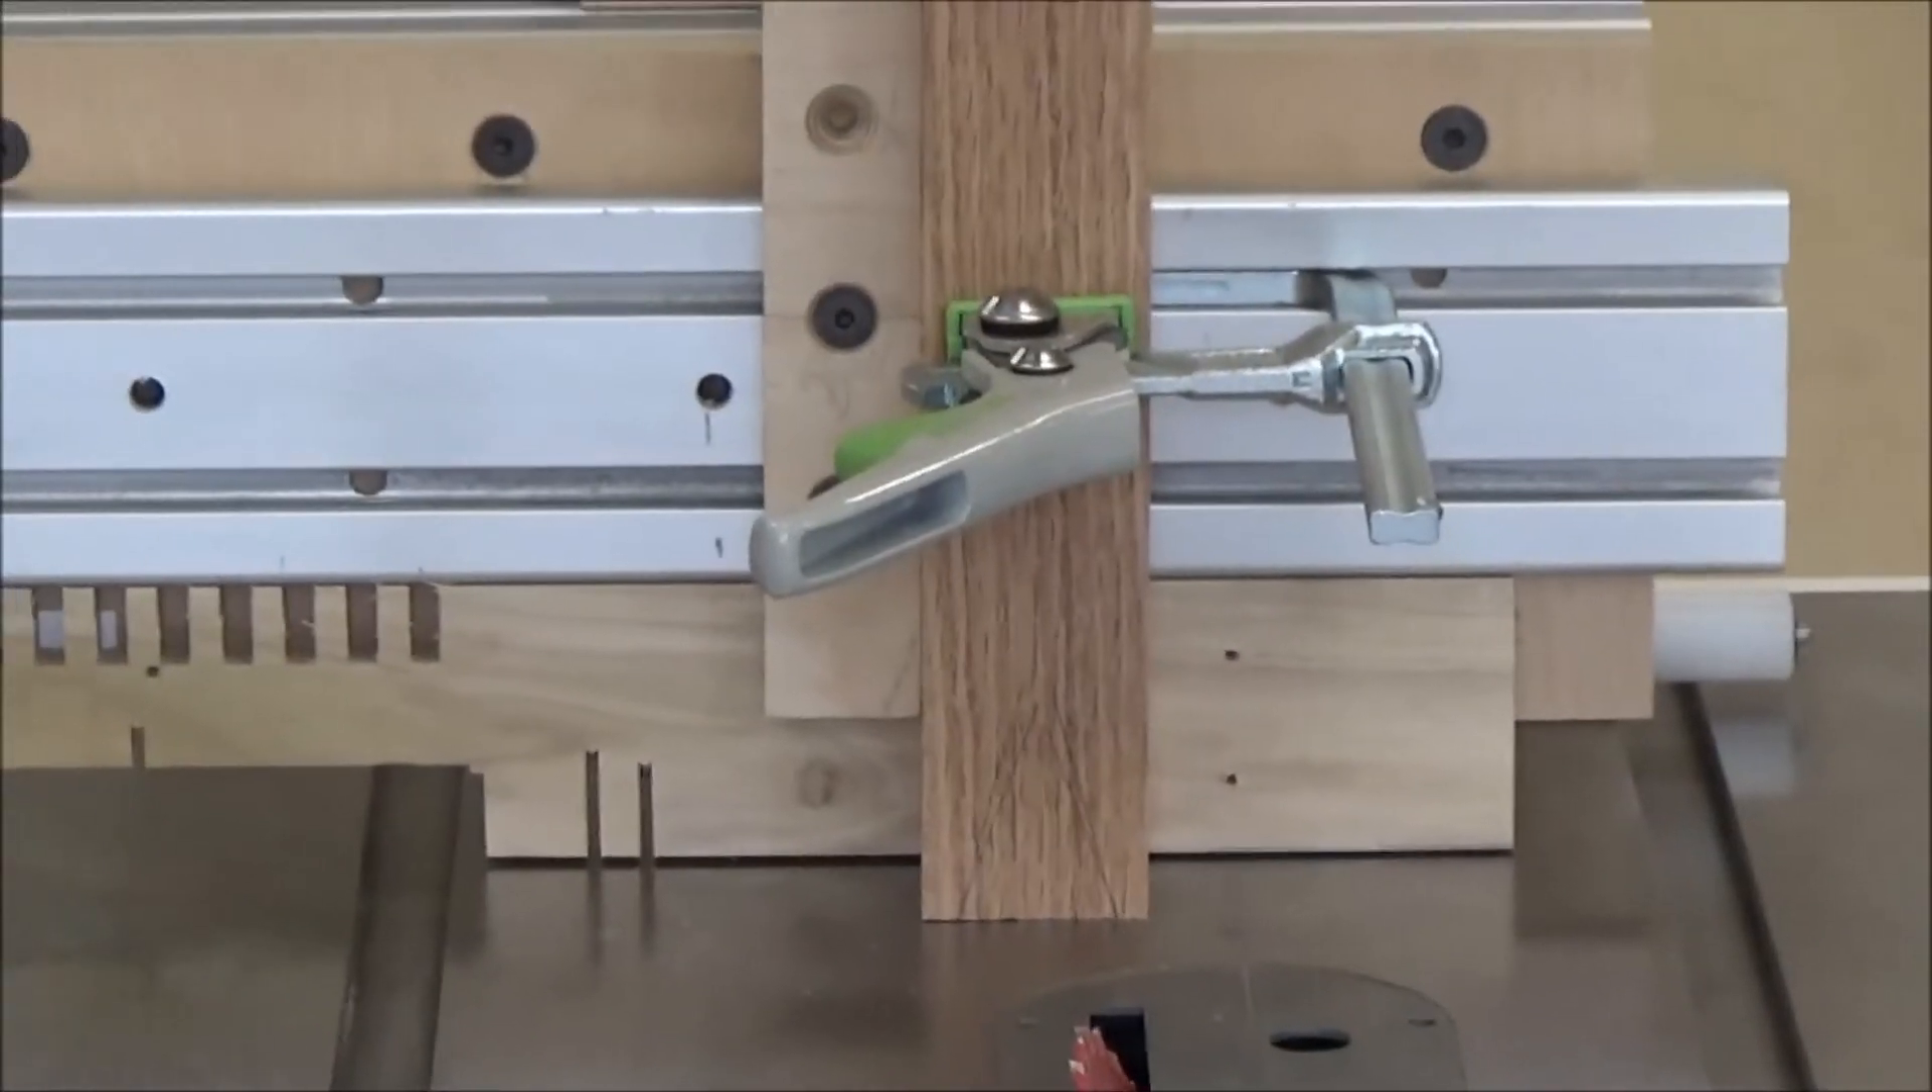See that I've got this block mounted up to my box cutting jig that I made a little while back.